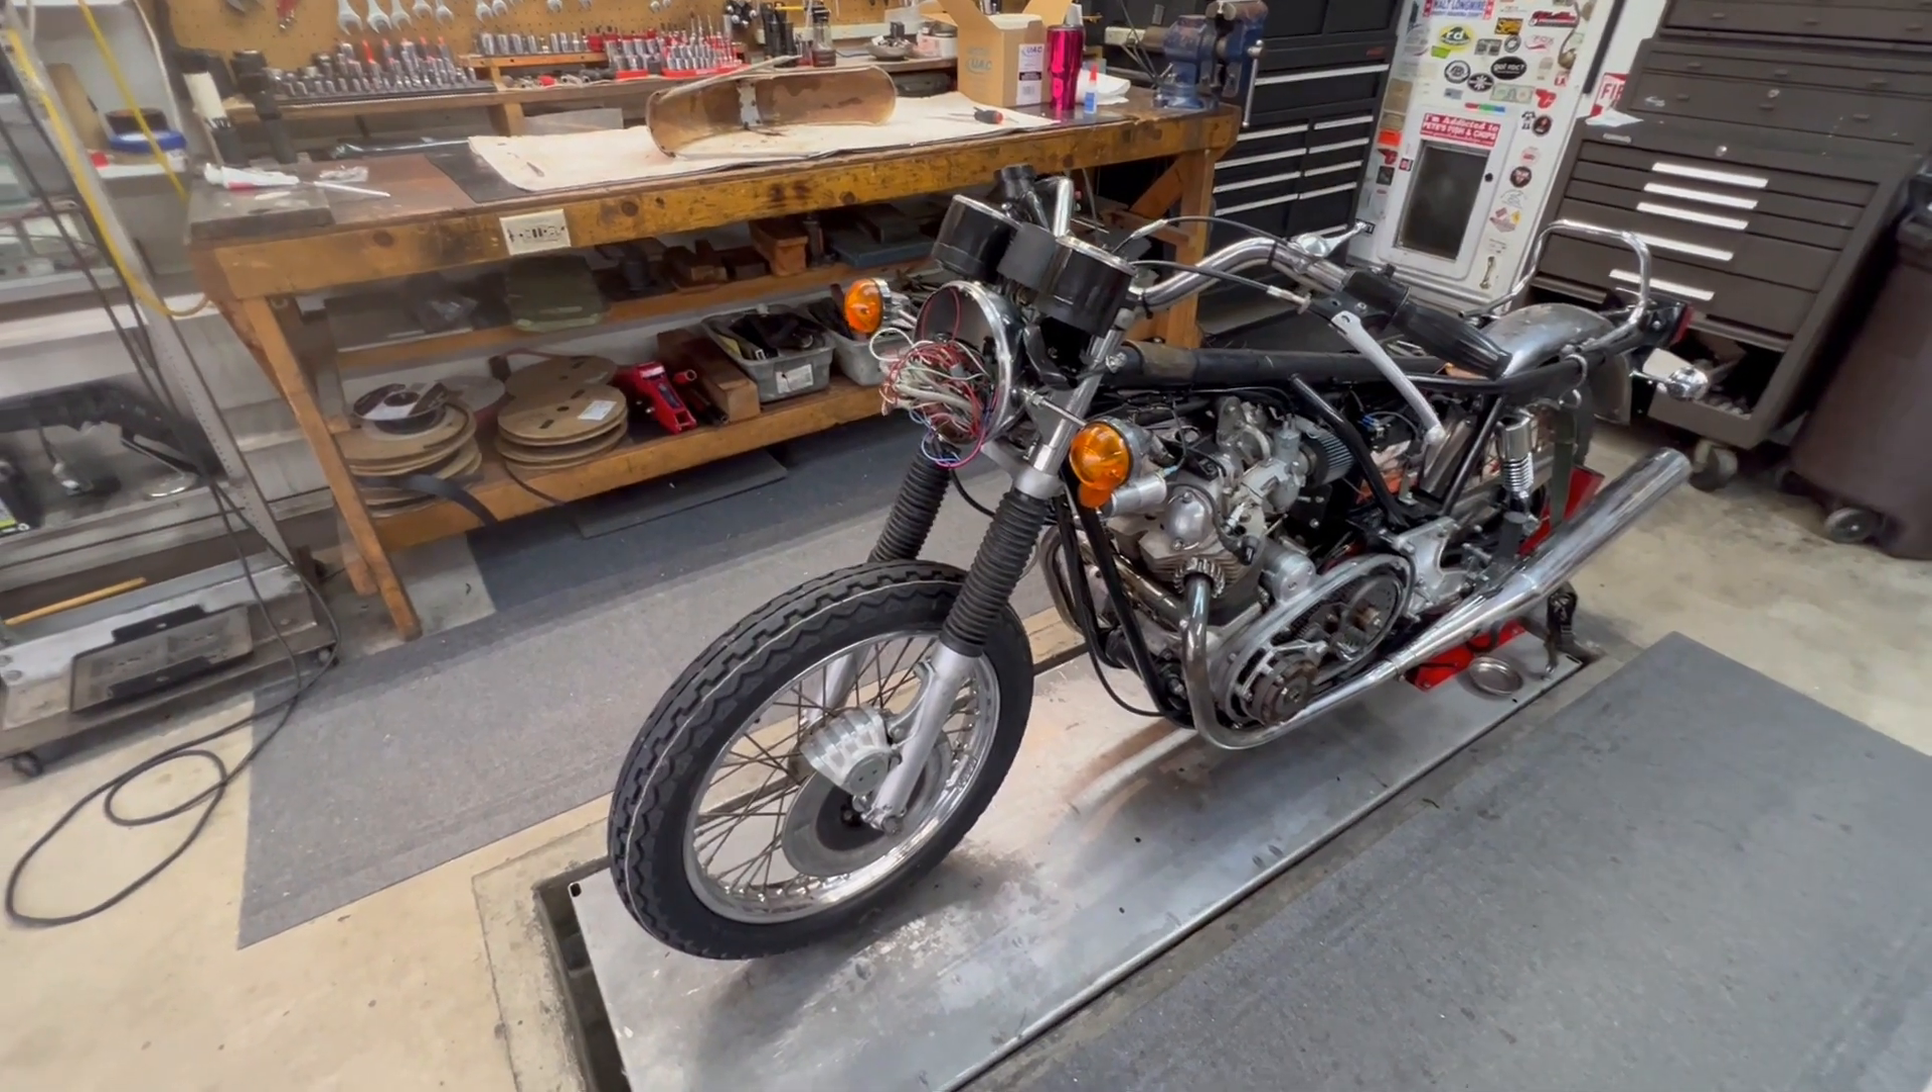So I ordered a LED headlight, and I'll leave the headlight bulb, and I'll leave the headlight open until I get it so I can put it together.